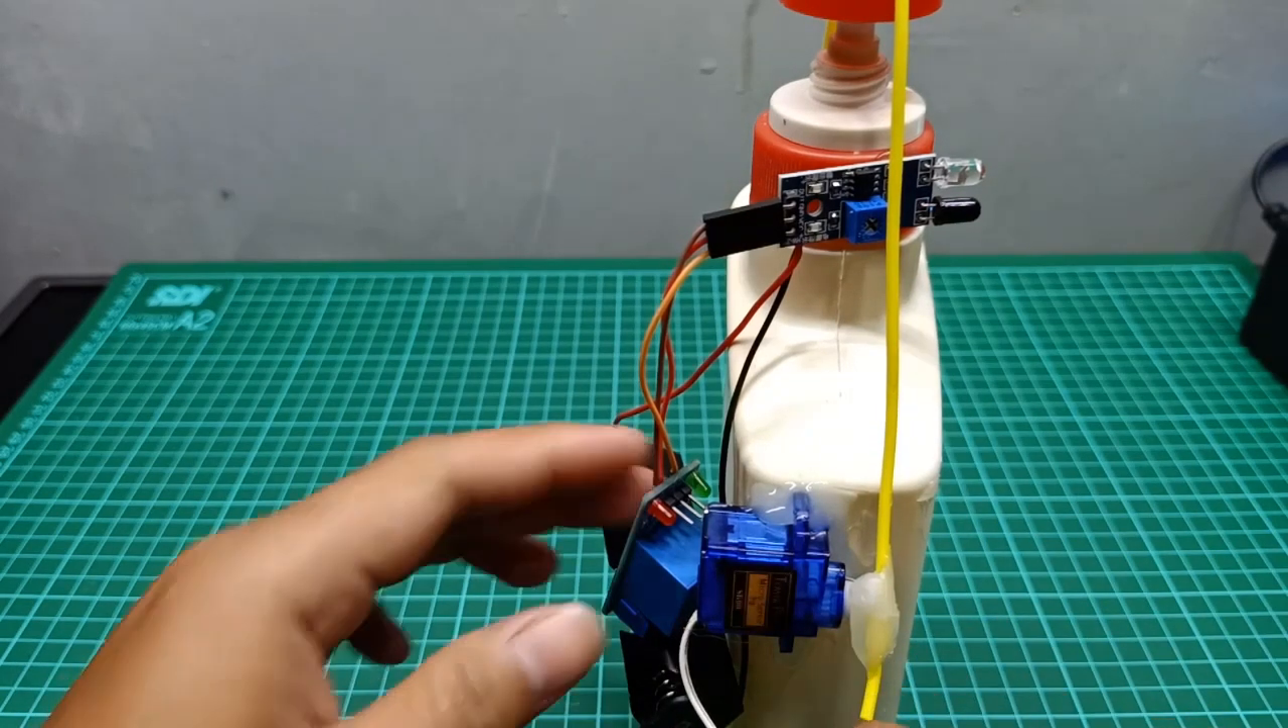Di sini saya akan pasang sensornya nah ini sudah terpasang seperti ini.